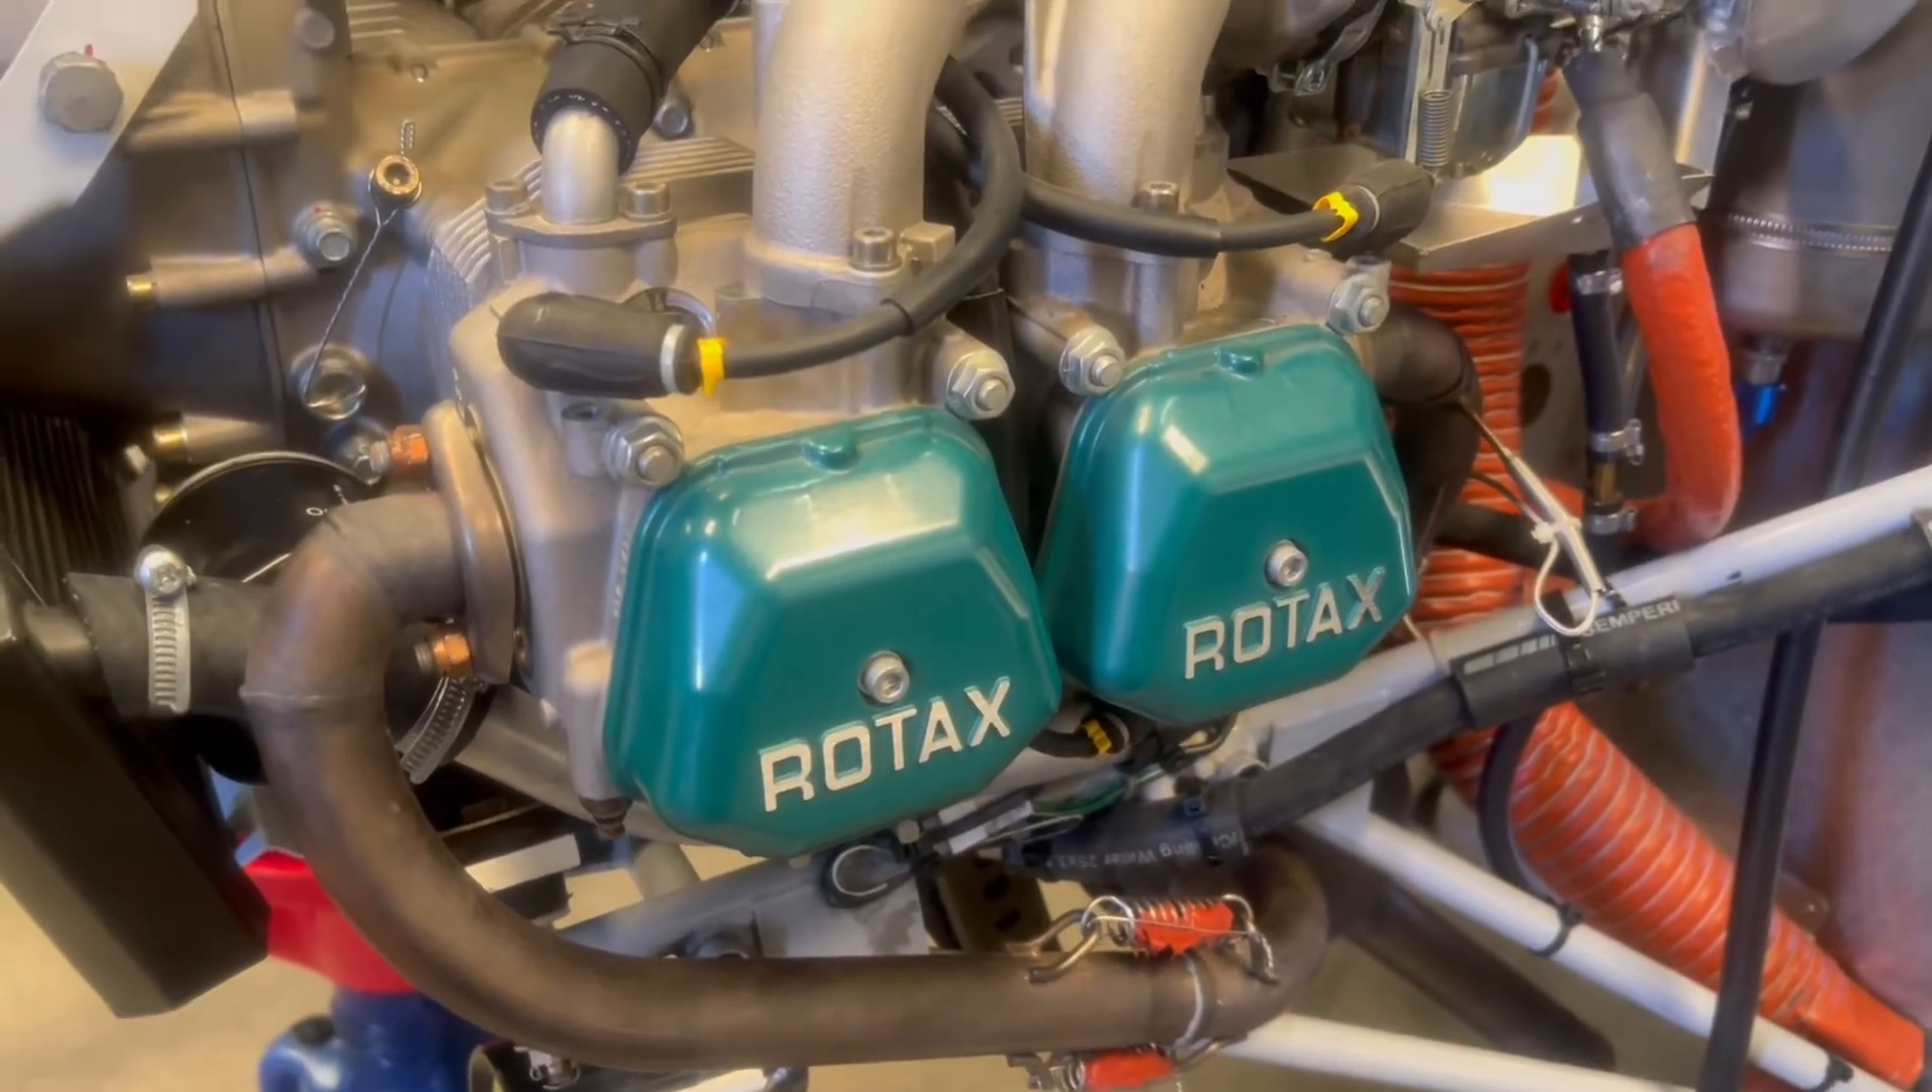Okay, so we've verified our lifters, we went ahead and installed our valve covers.